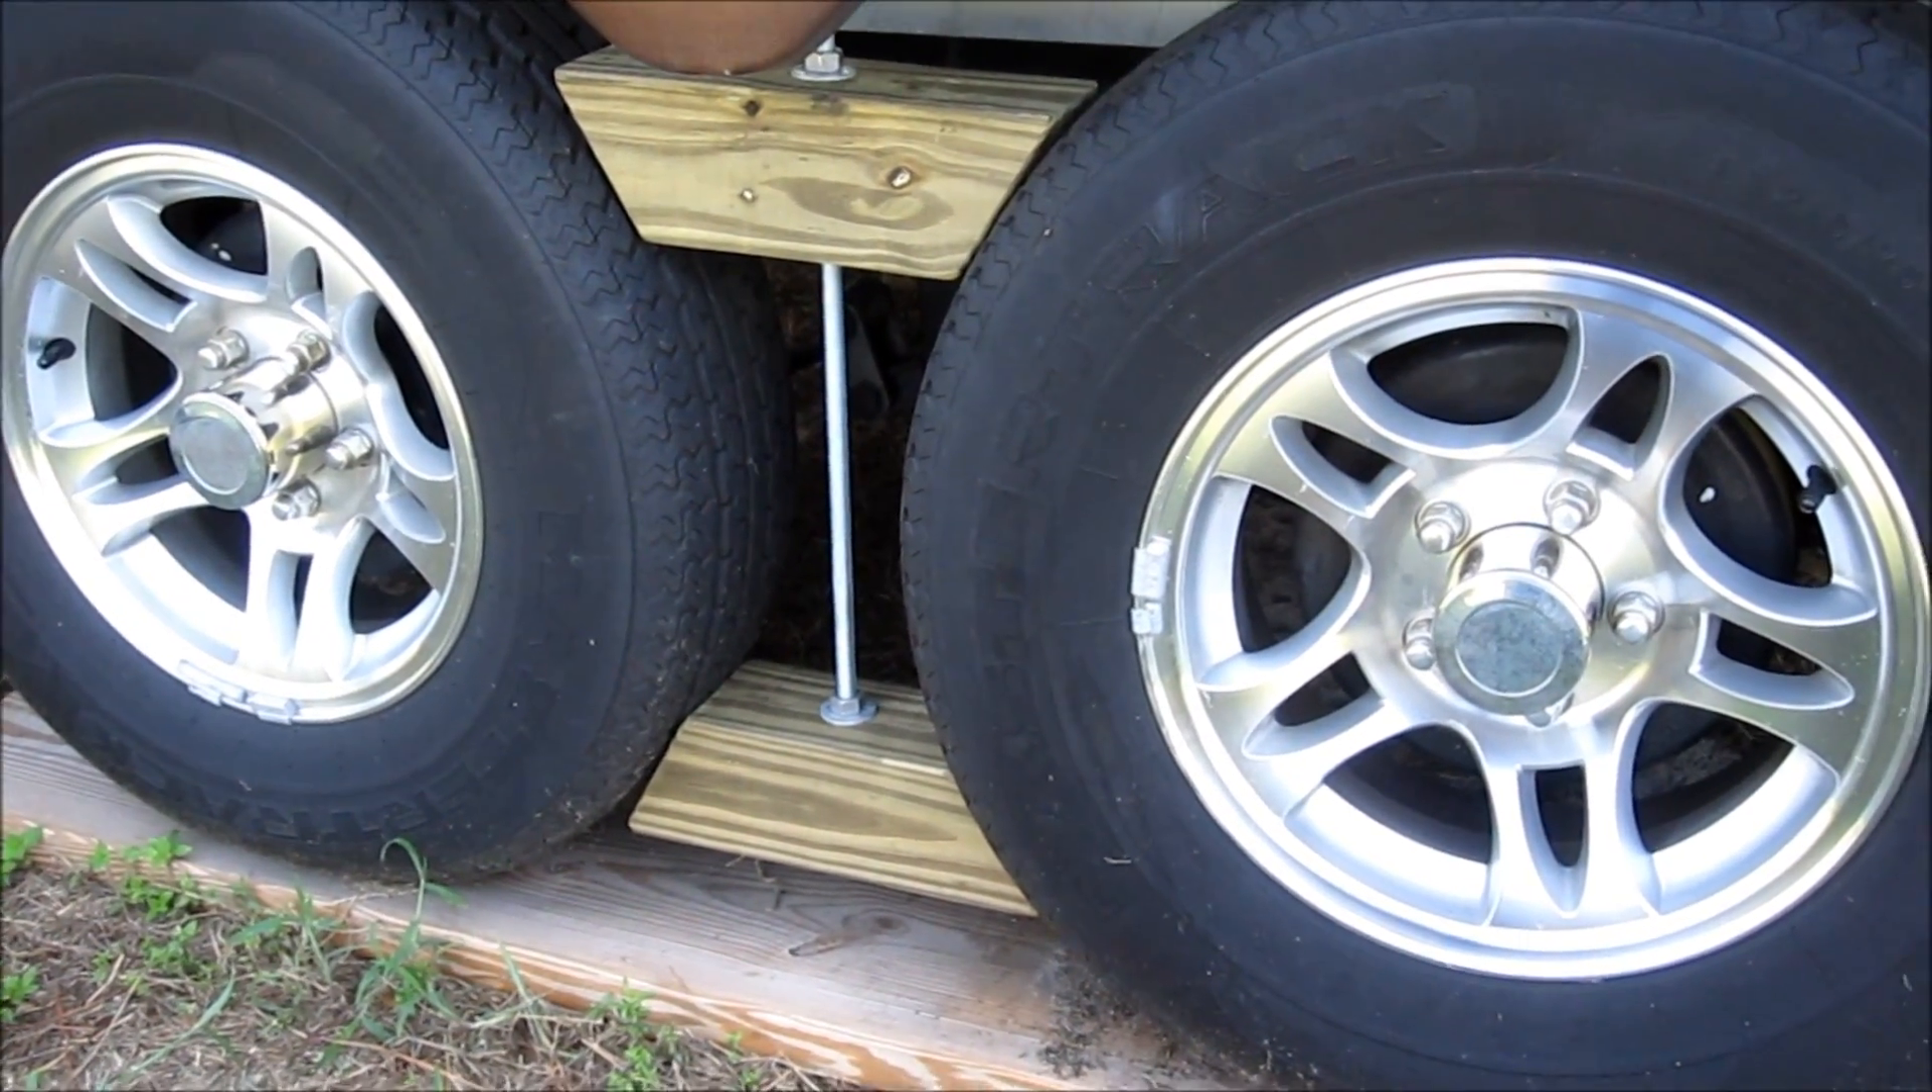Cool it fits really nicely you just need to size that rod length so that it can slide in there comfortably and then so it's not so long.